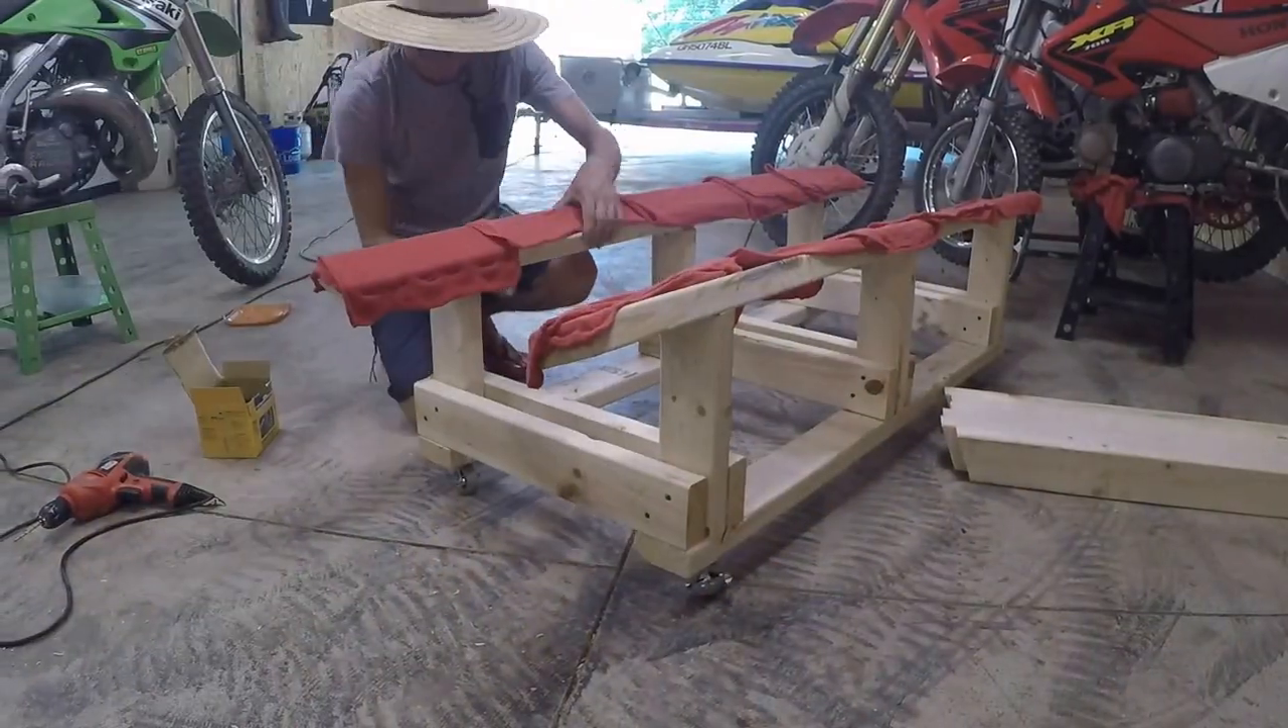So the cart's pretty much finished now we're just gonna be covering the bunks.